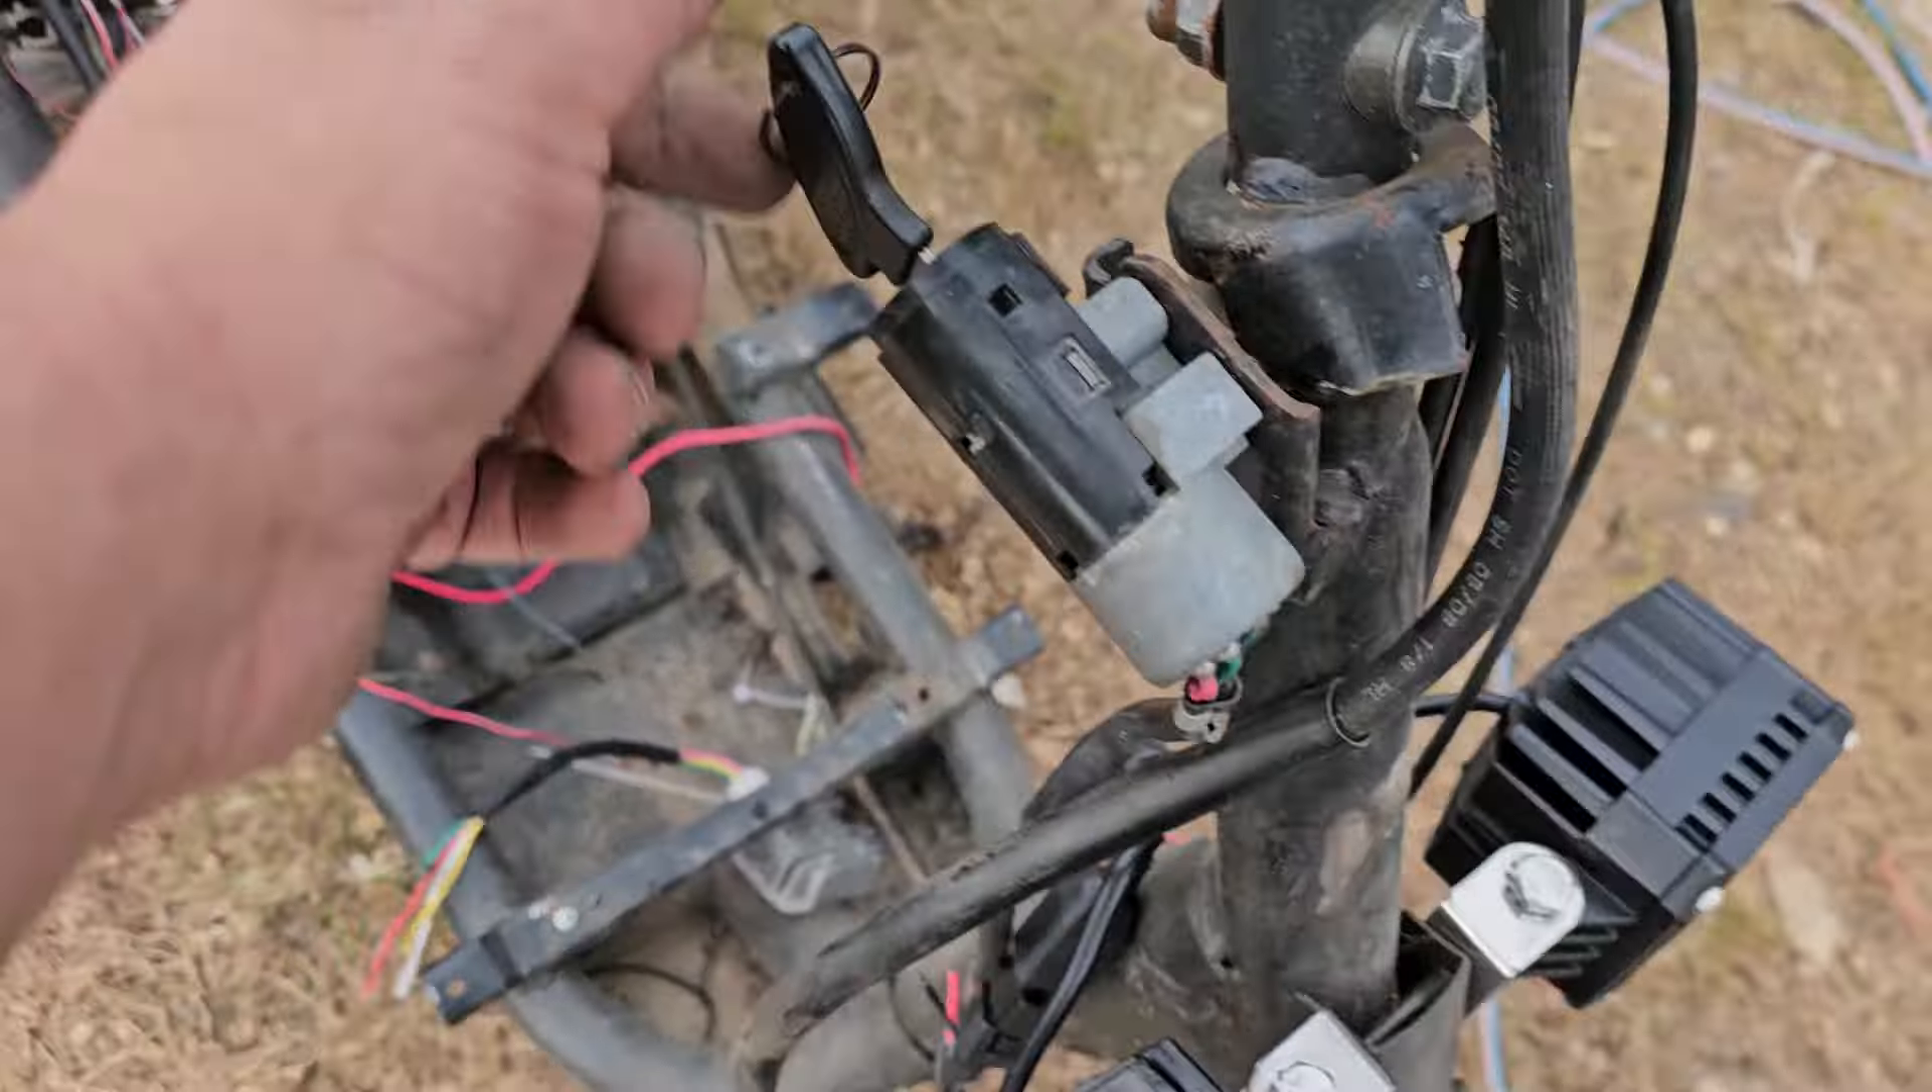I still have the ignition here for now which i don't think it'll be staying.